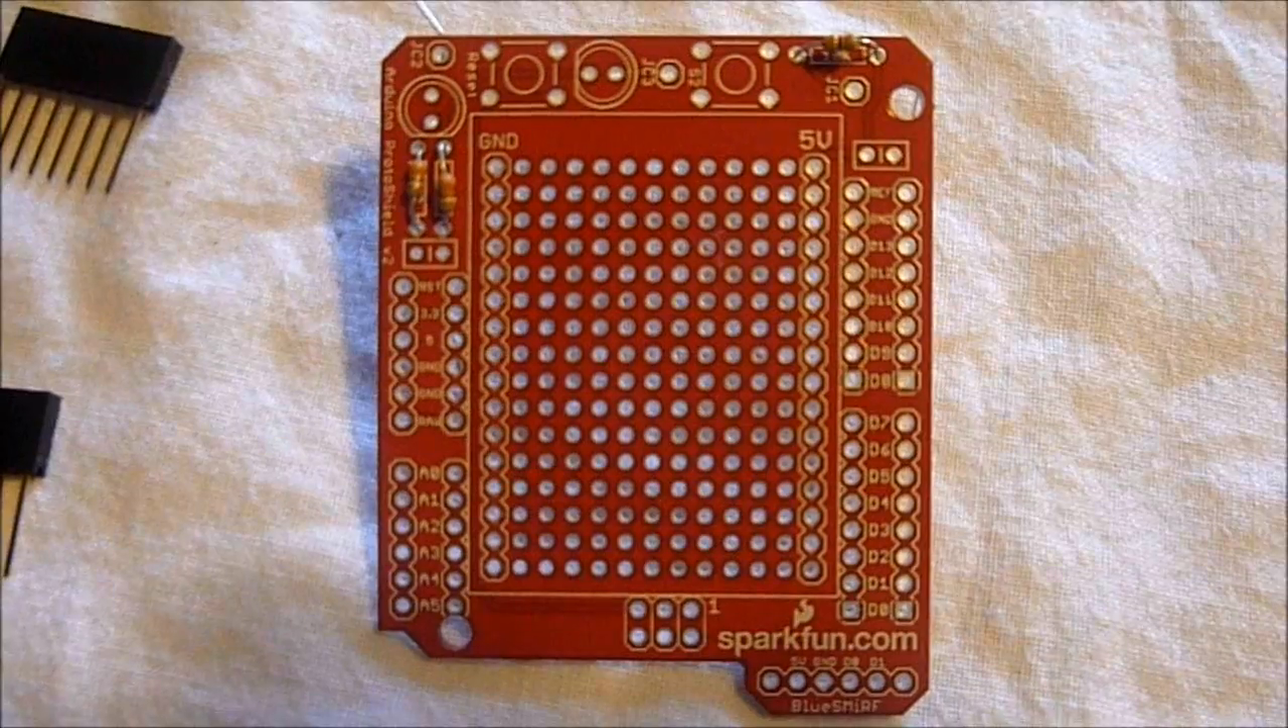I've put the two 330 ohm resistors into the board on the left hand side.